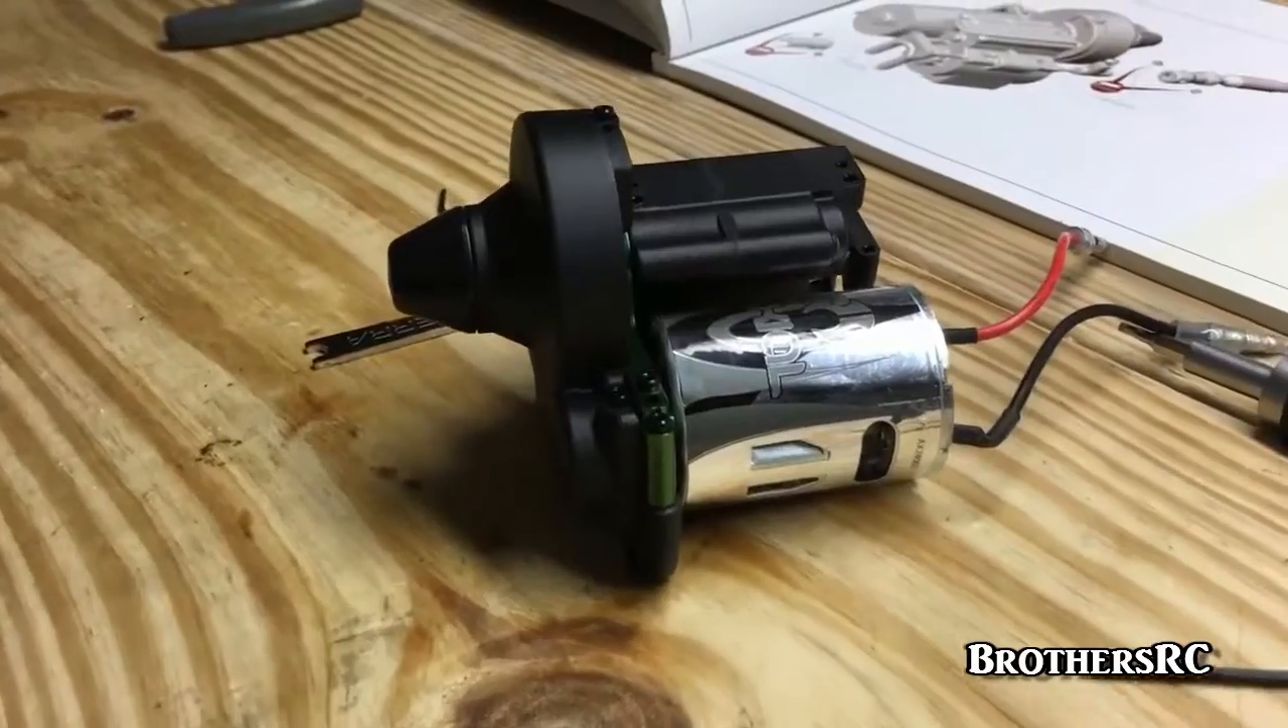Now the transmission assembly is complete.